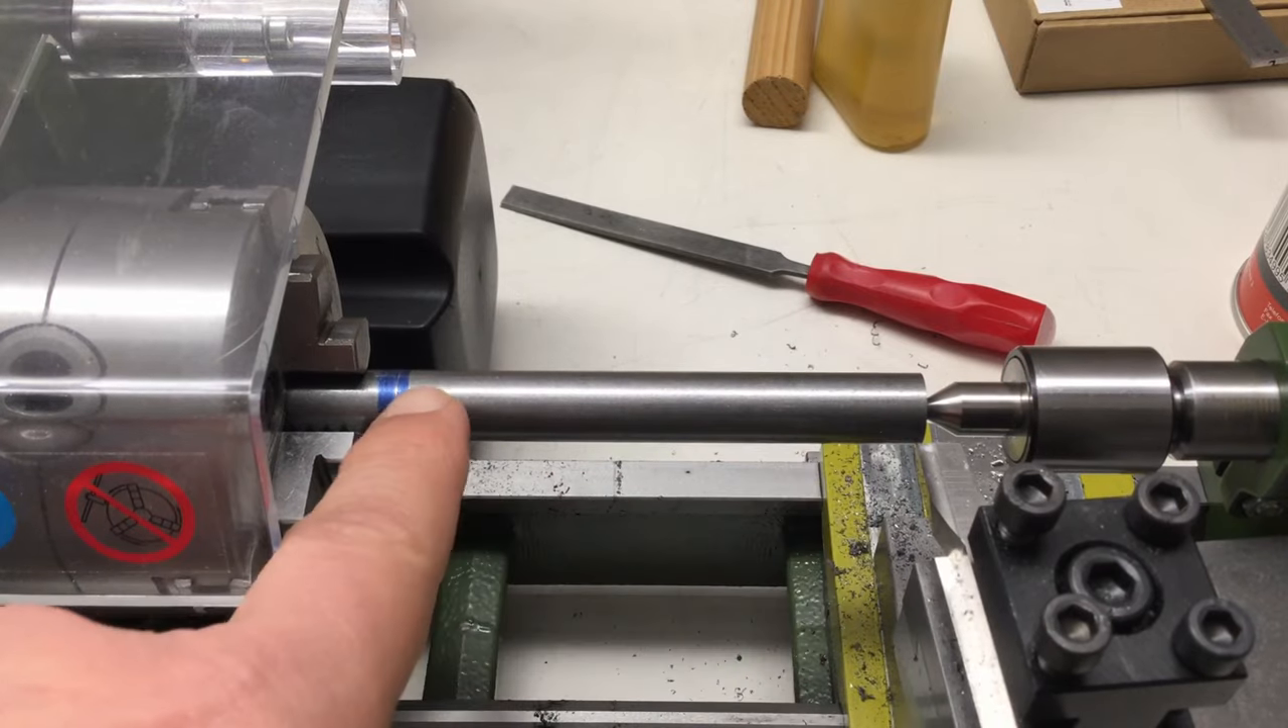Okay I have the live center in now and yeah I hope I don't get any chatter when I move down.